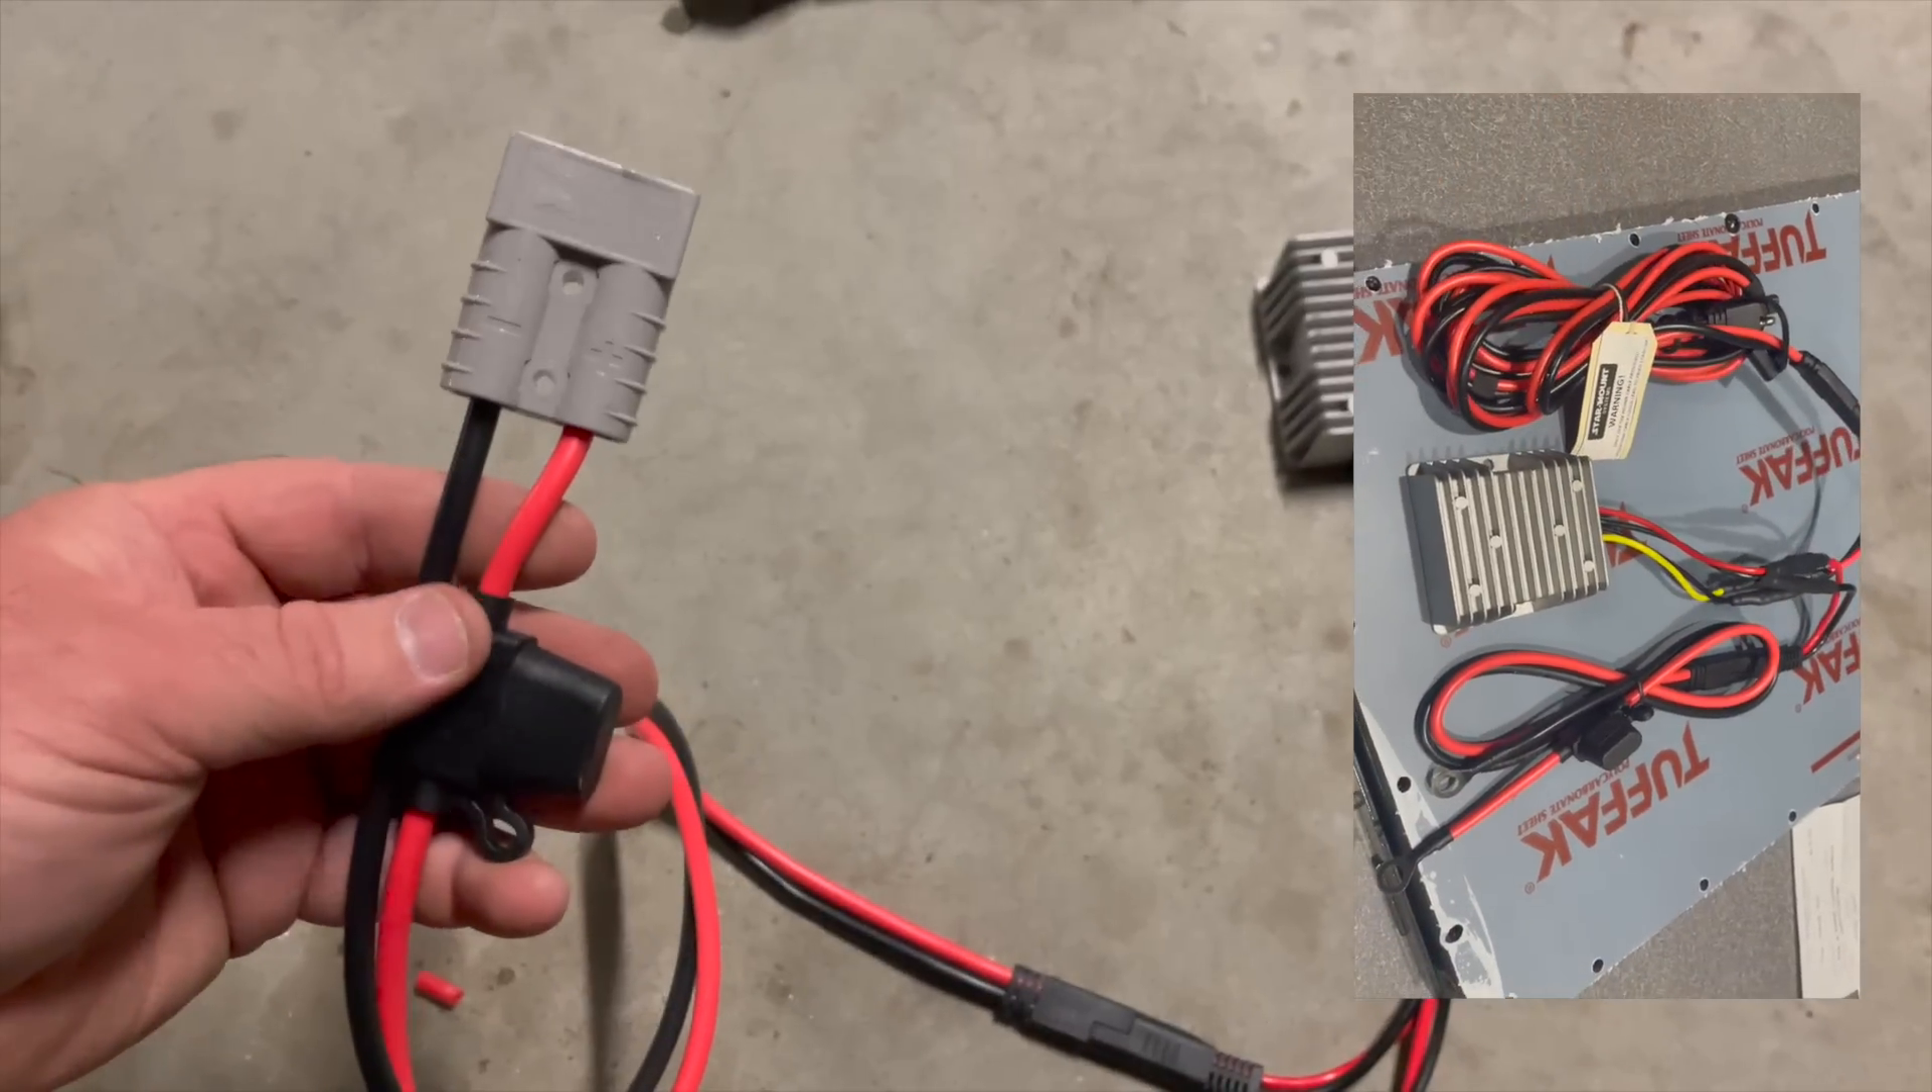I've cut the obviously the battery terminals off I've cut them off and I've fitted an Anderson plug which is way more common here in Australia.